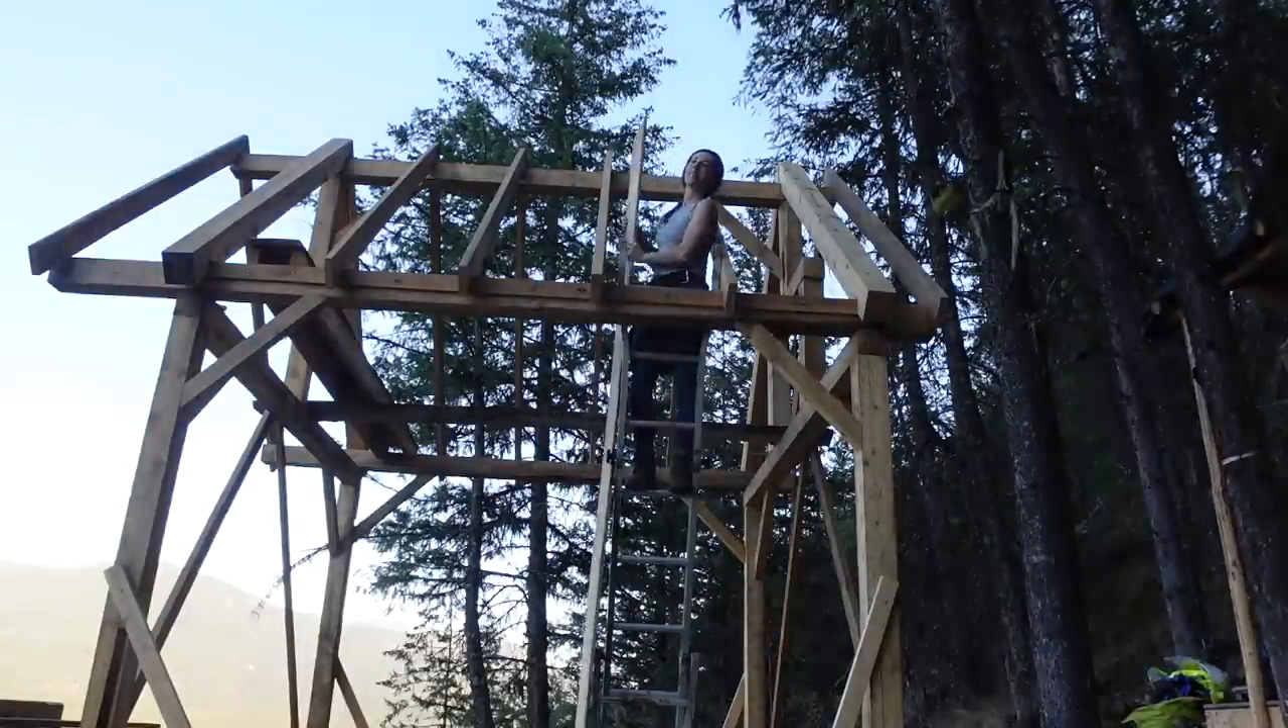I just really wanted to get some roof boards on, but it's almost six. And, I still have a little bit of like, obviously, clean up and whatnot.